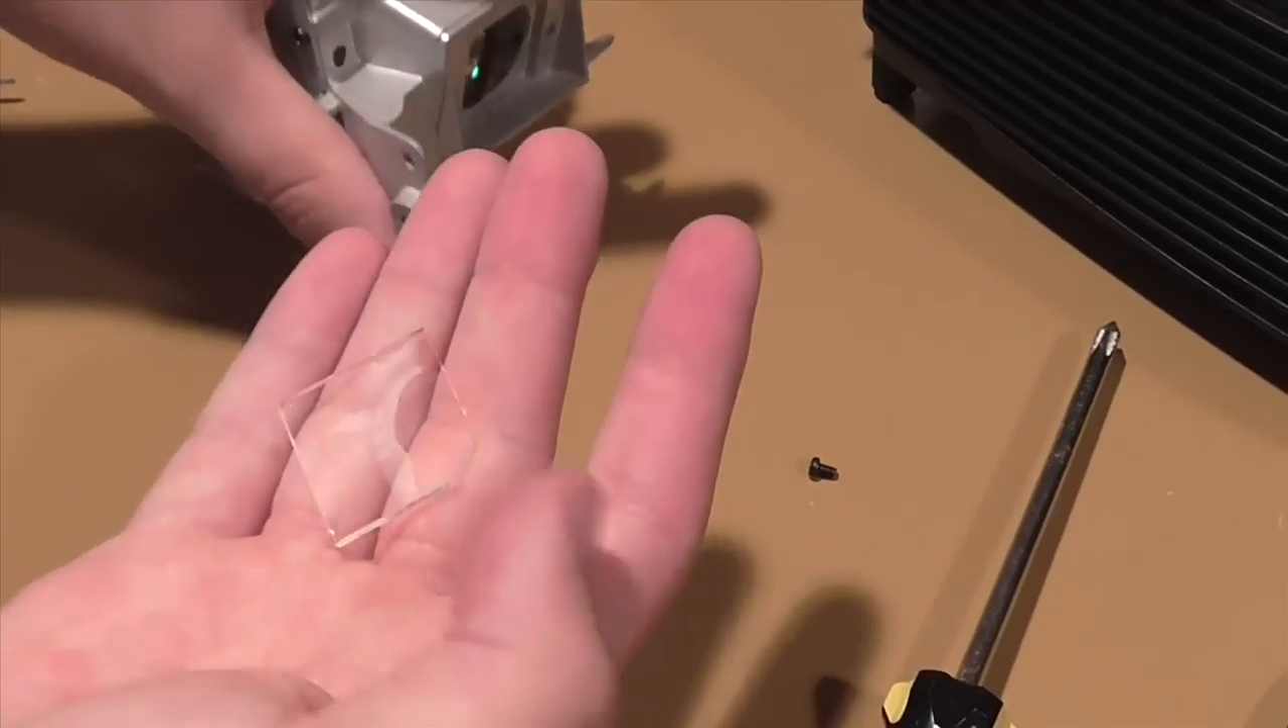And then the filter is removed from your projector.